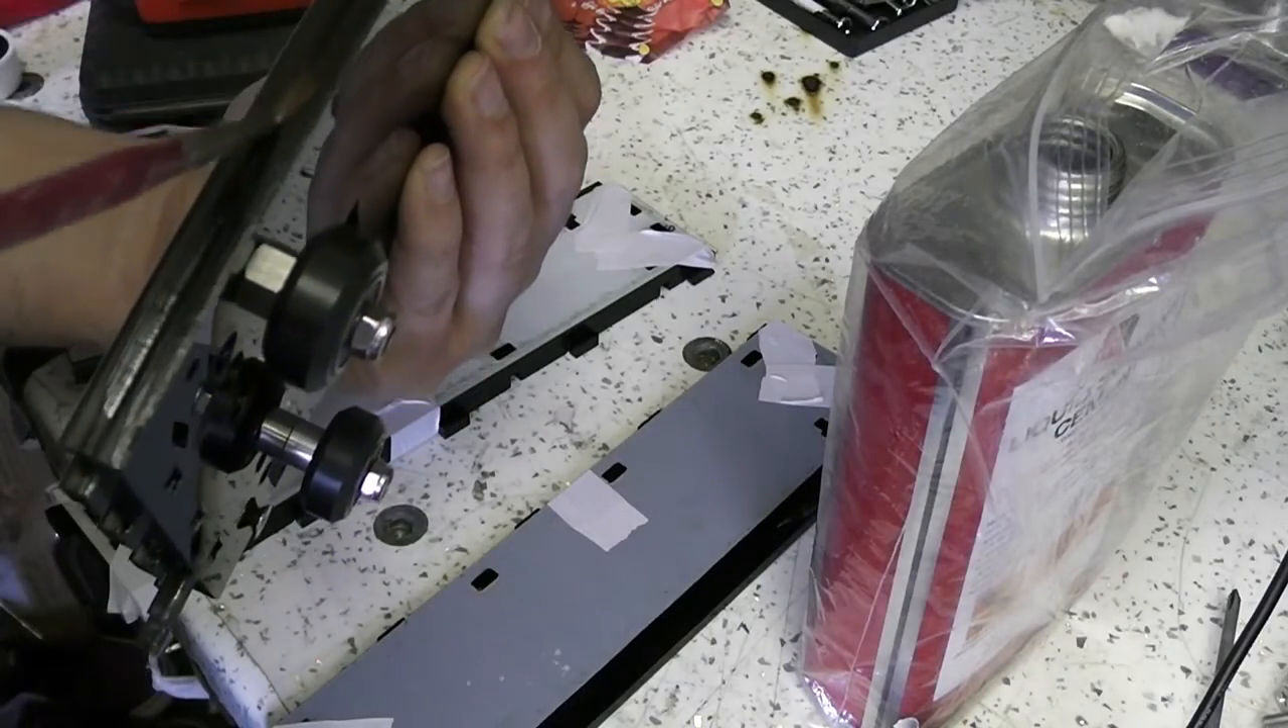You see the V-wheels are actually already on that base plate there because I did a test fit on the C-beam before I filmed this video.